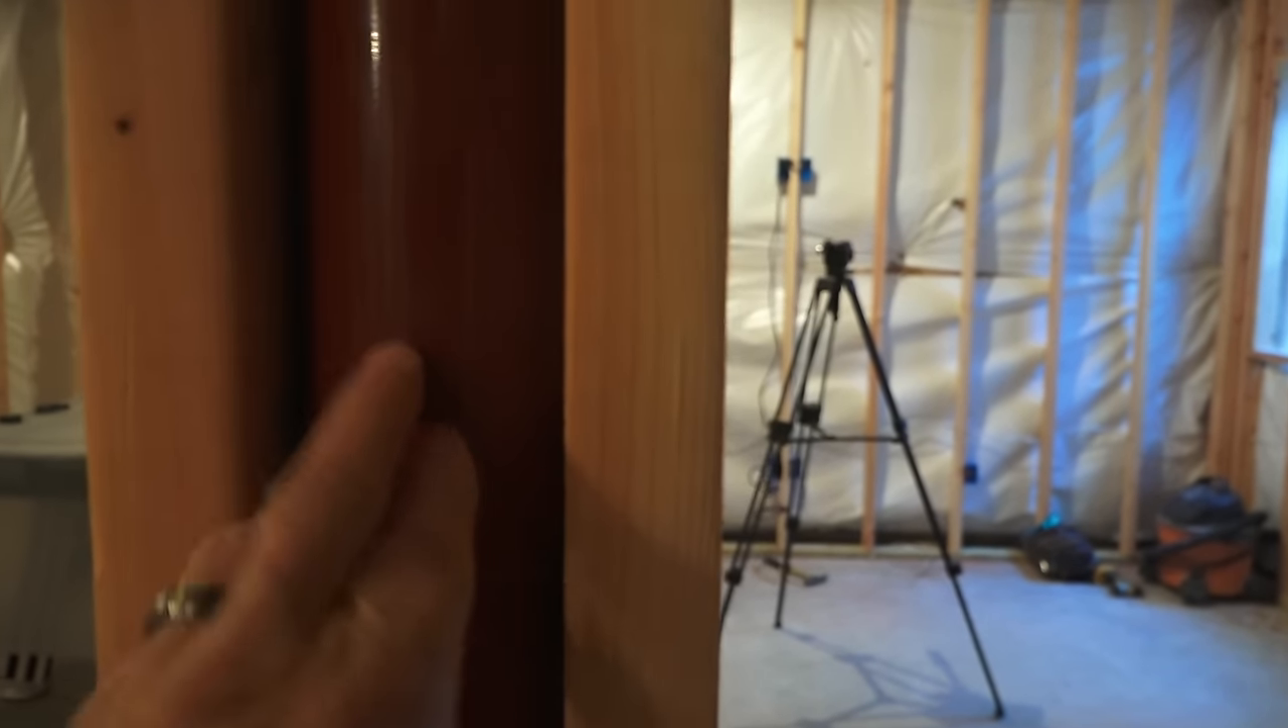You want to come around the side here, you can see that that column is squeezed in between two two by fours.